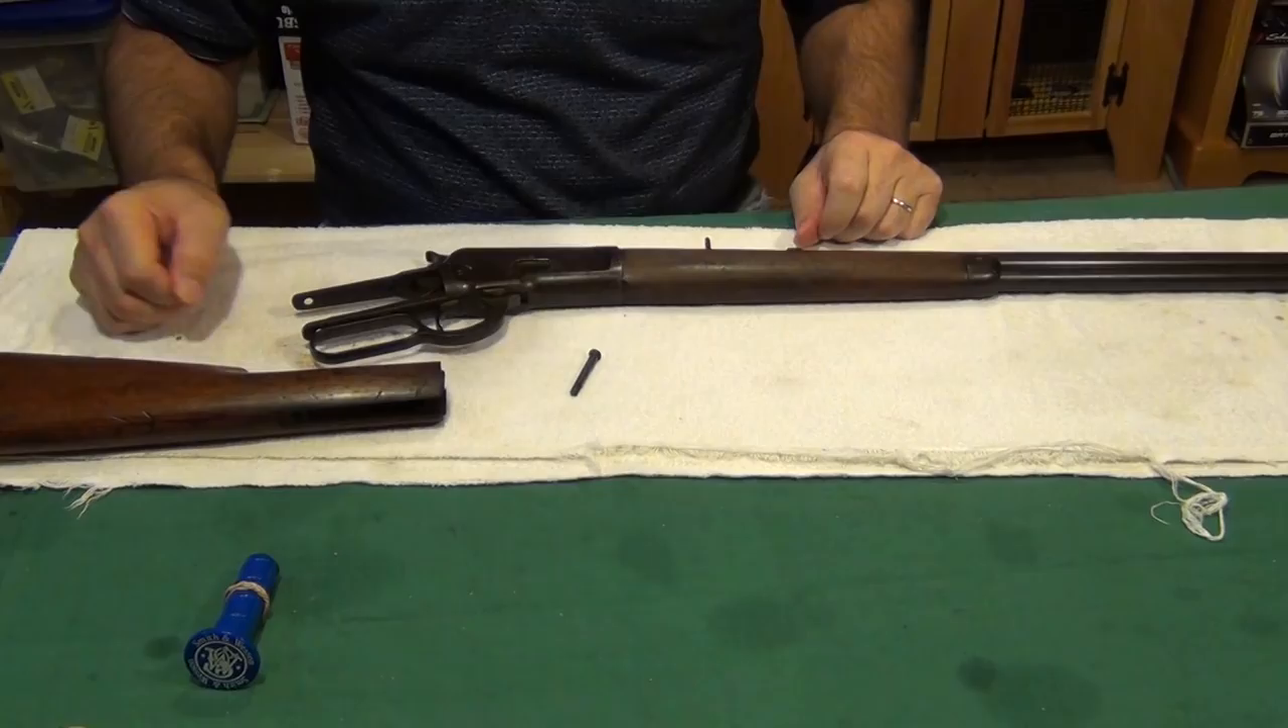So one more thing to do is to get the stock on.